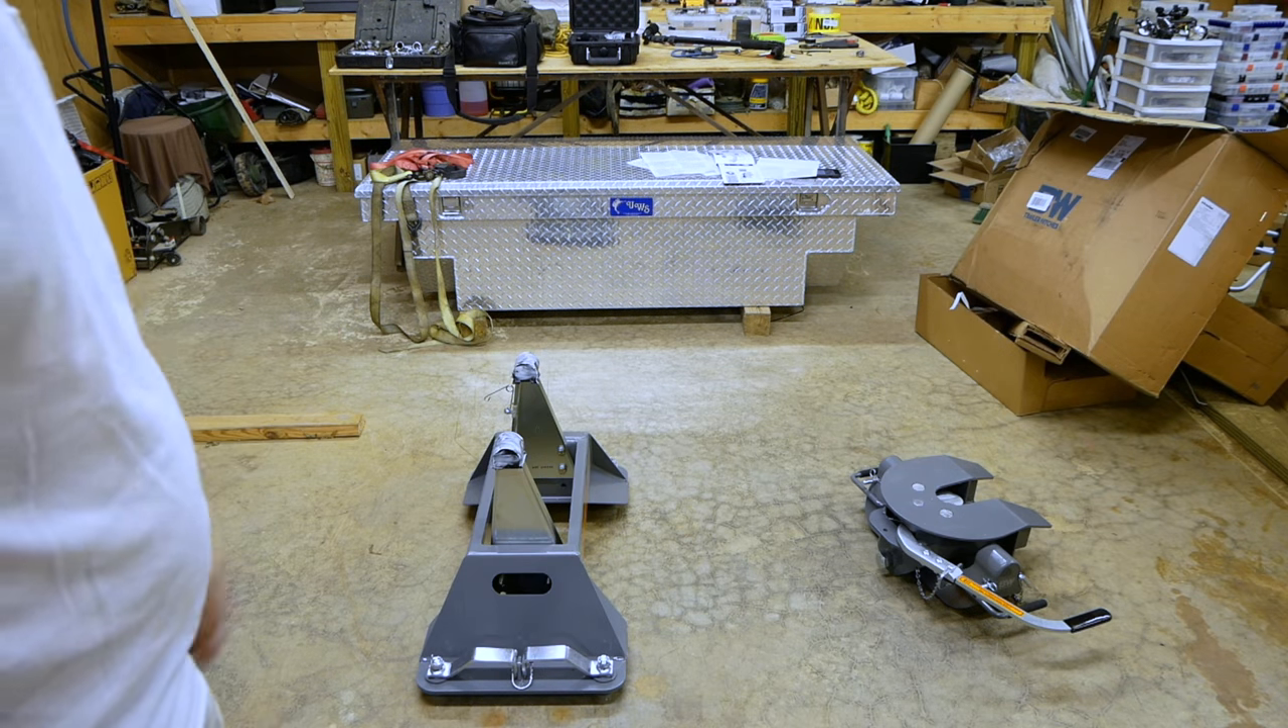We got it pretty much done all we got to do is put the the top part on the main hitch here.